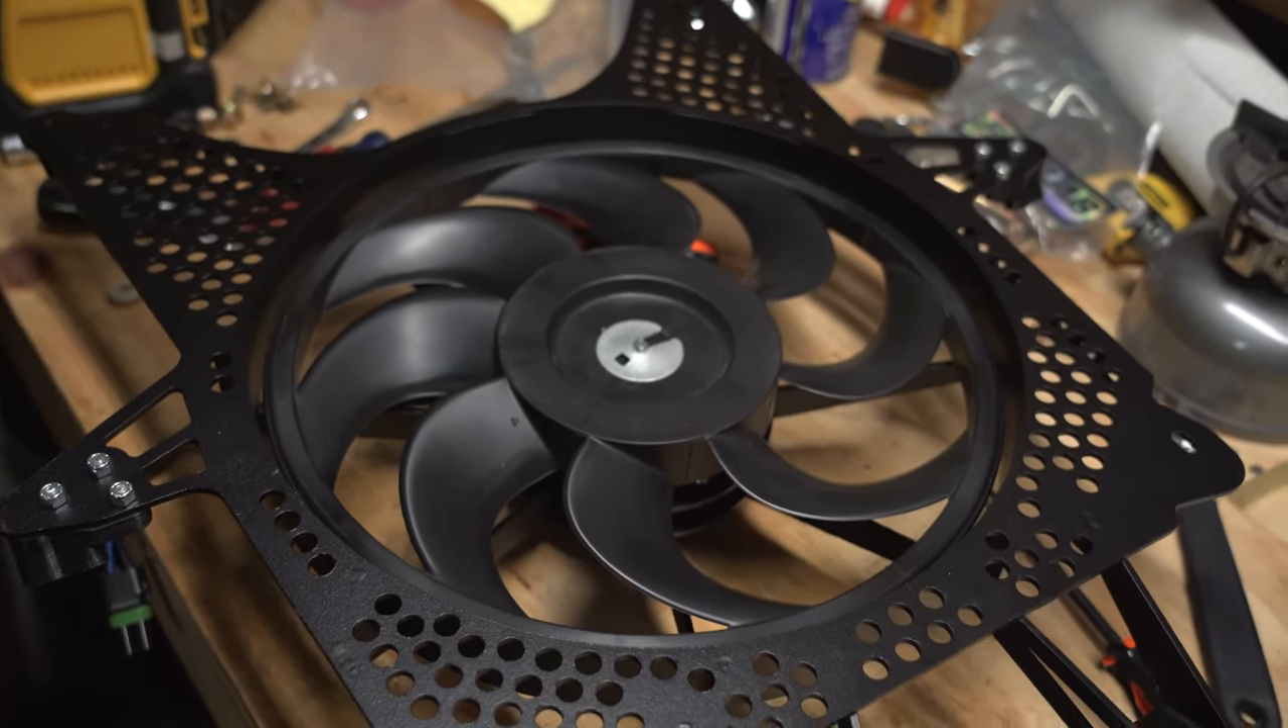All right, so now that we have the fan attached back to the fan motor, that's all you have left to do for the assembly of the fan shroud.